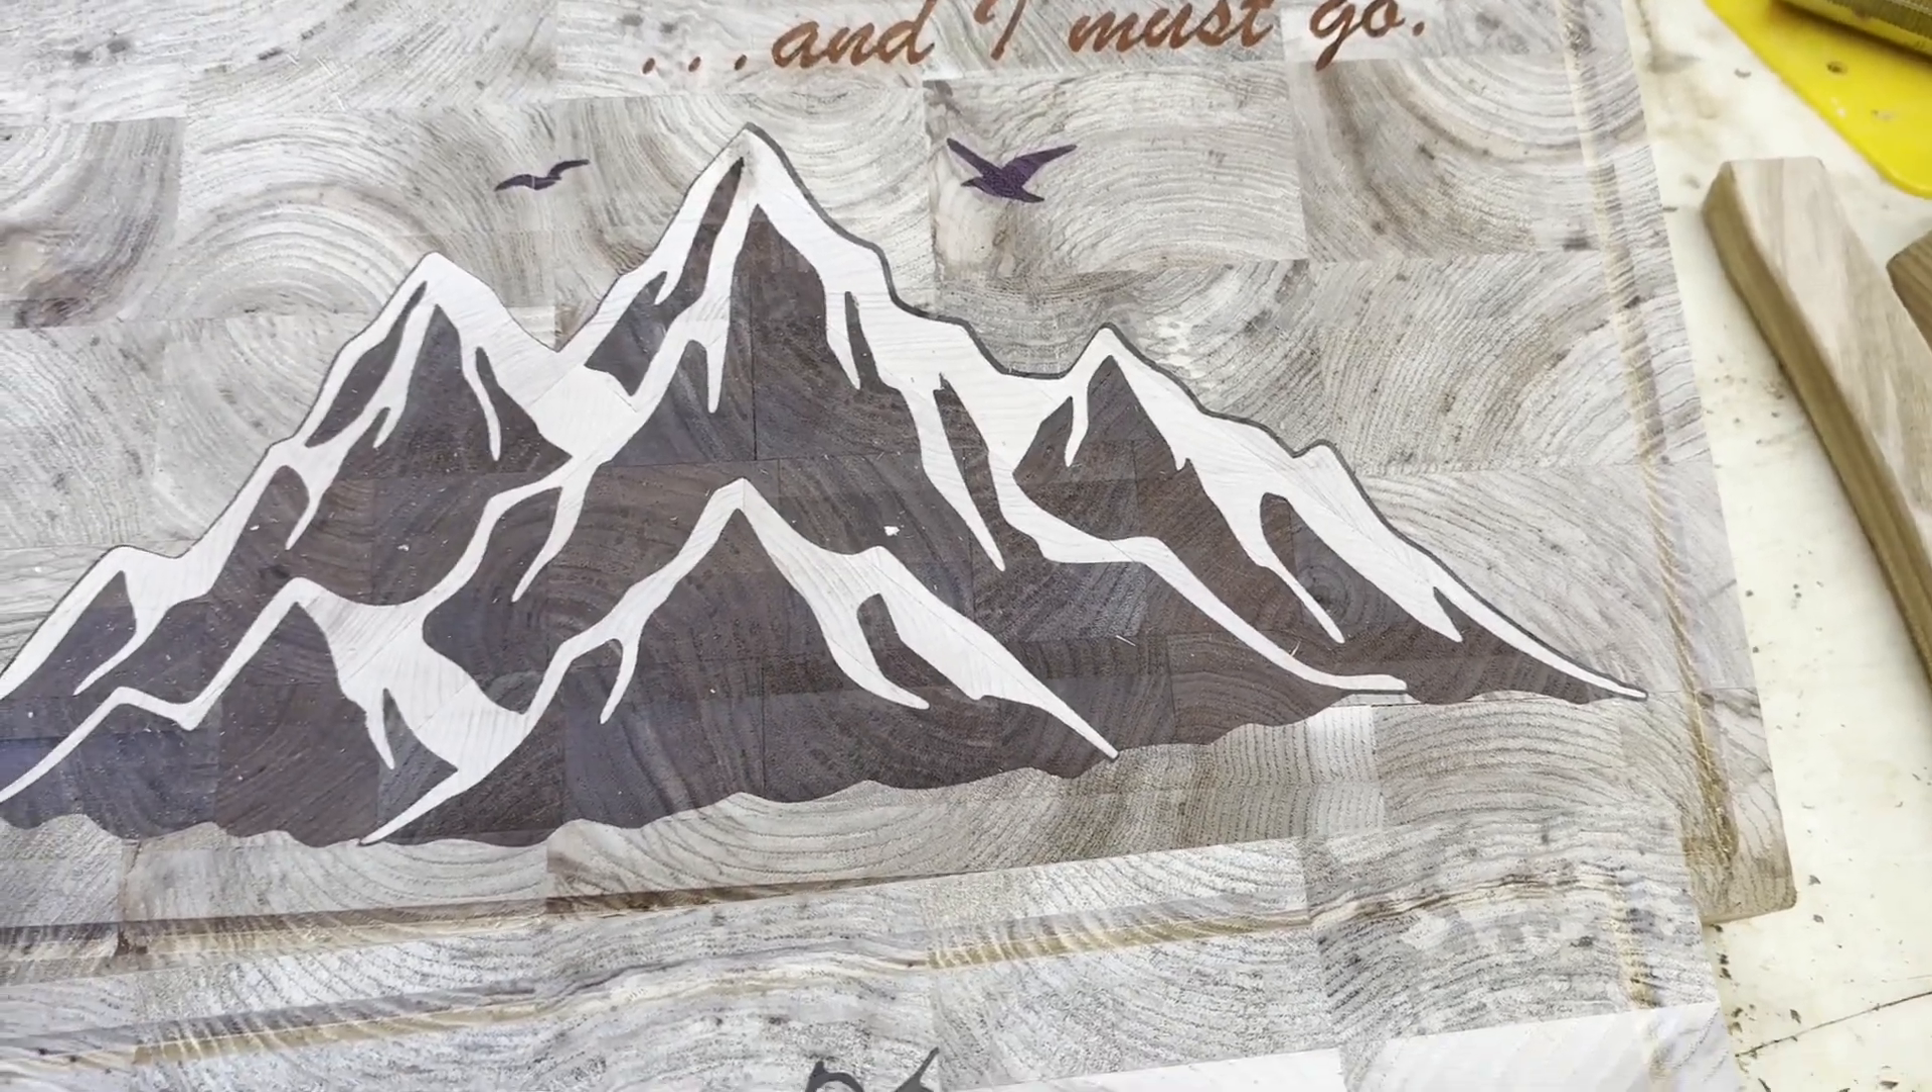The inlay itself is a very tight fit and working out great.